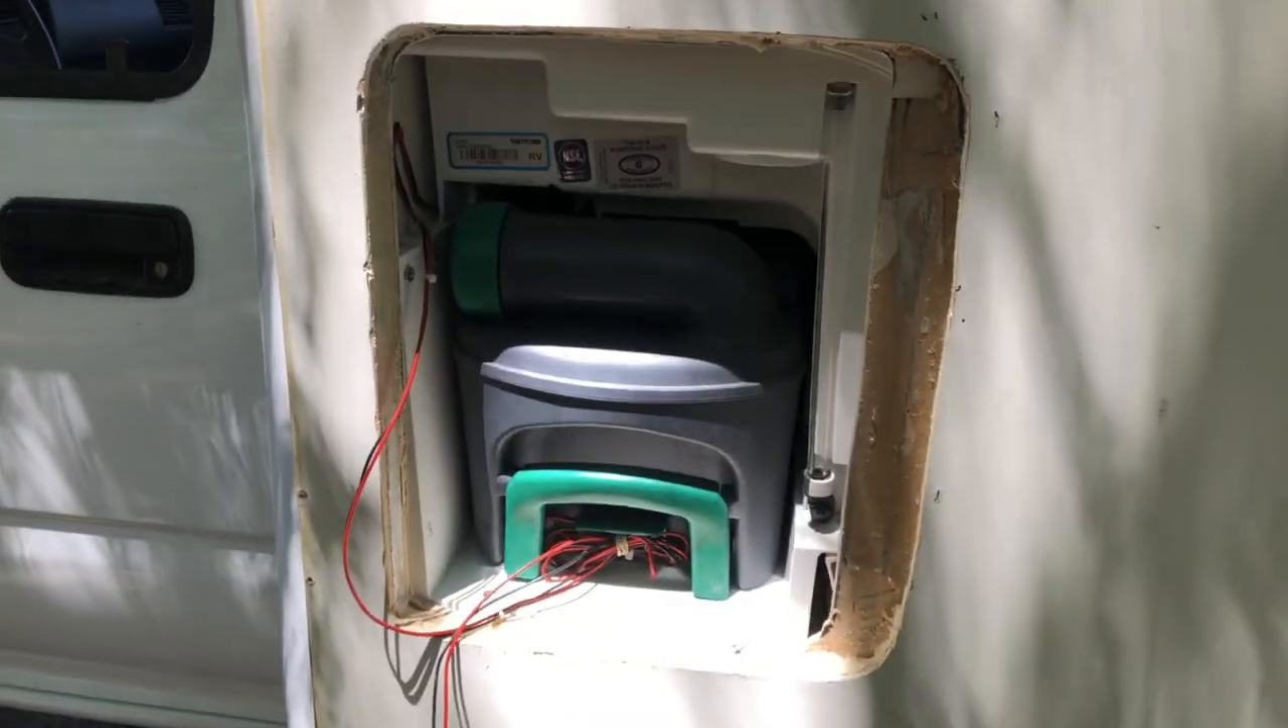Like i said the door on this guy's not inserted yet nor is it wired up but that will you know you'll have your door that will open up.